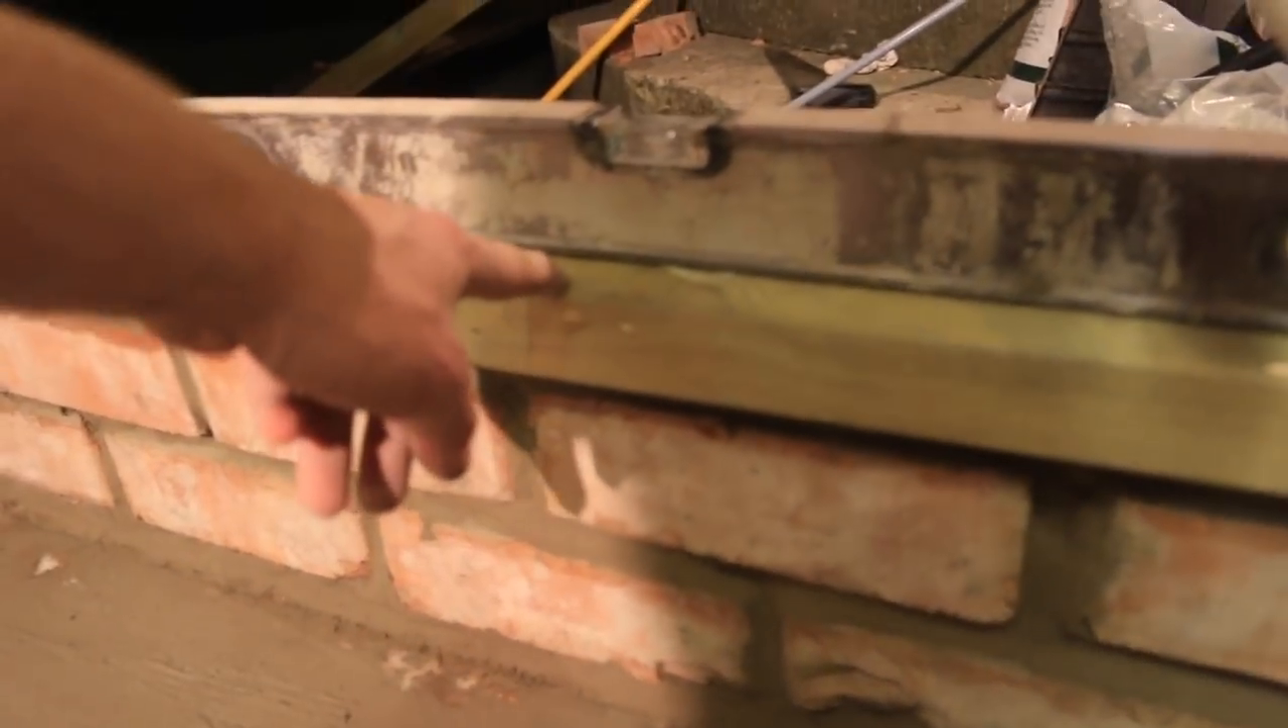And the very last thing is I've just bedded down this board here, which will be the bottom plate of any stud work we do here.